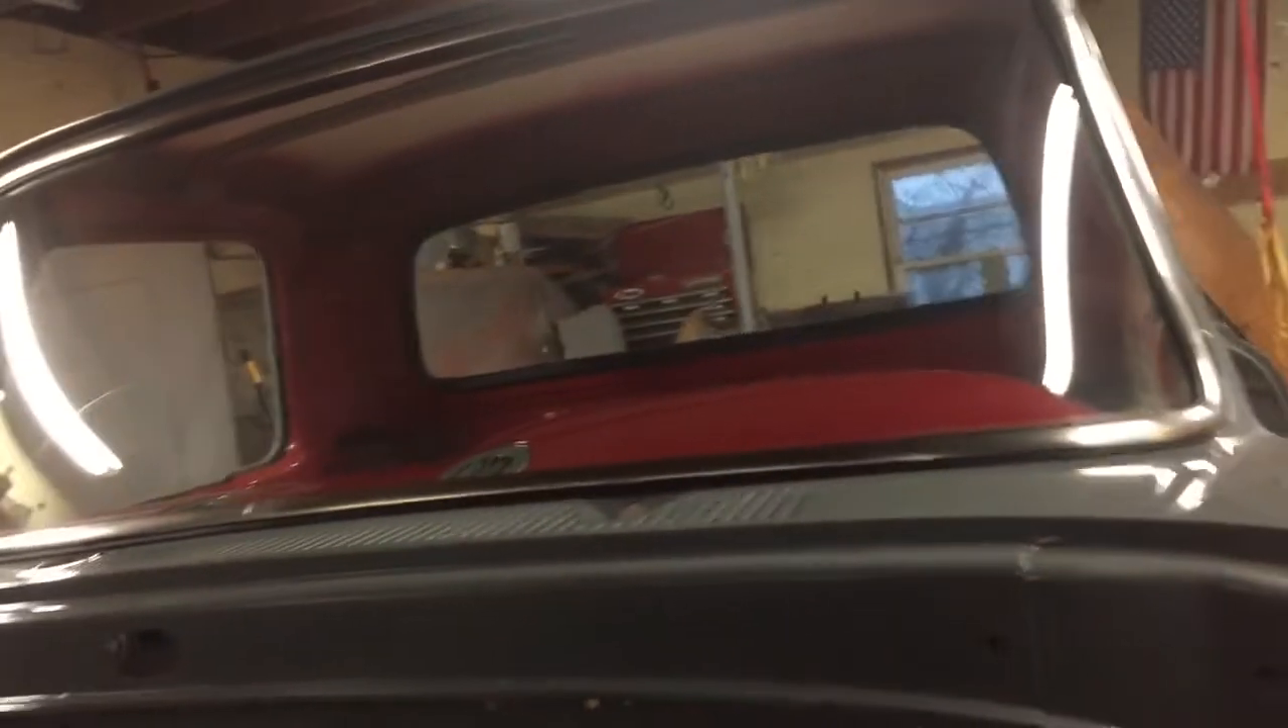We got the windows installed.